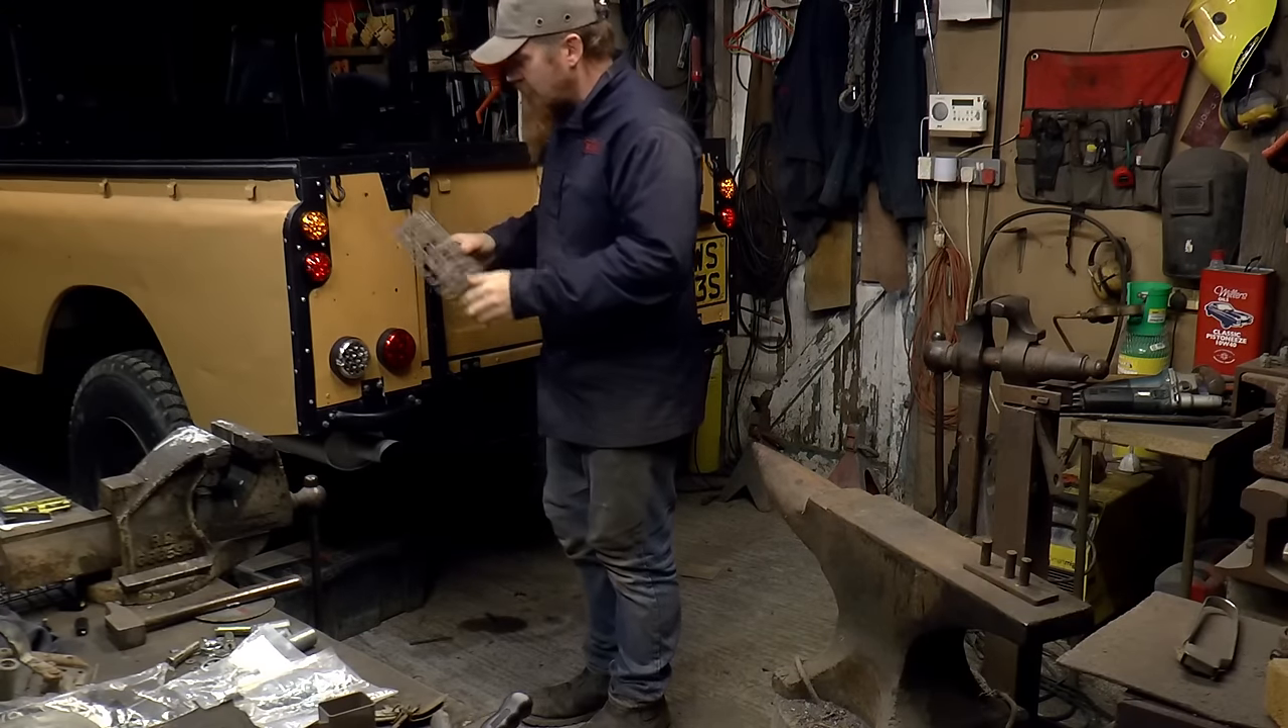Now I do have these light guards to go on.